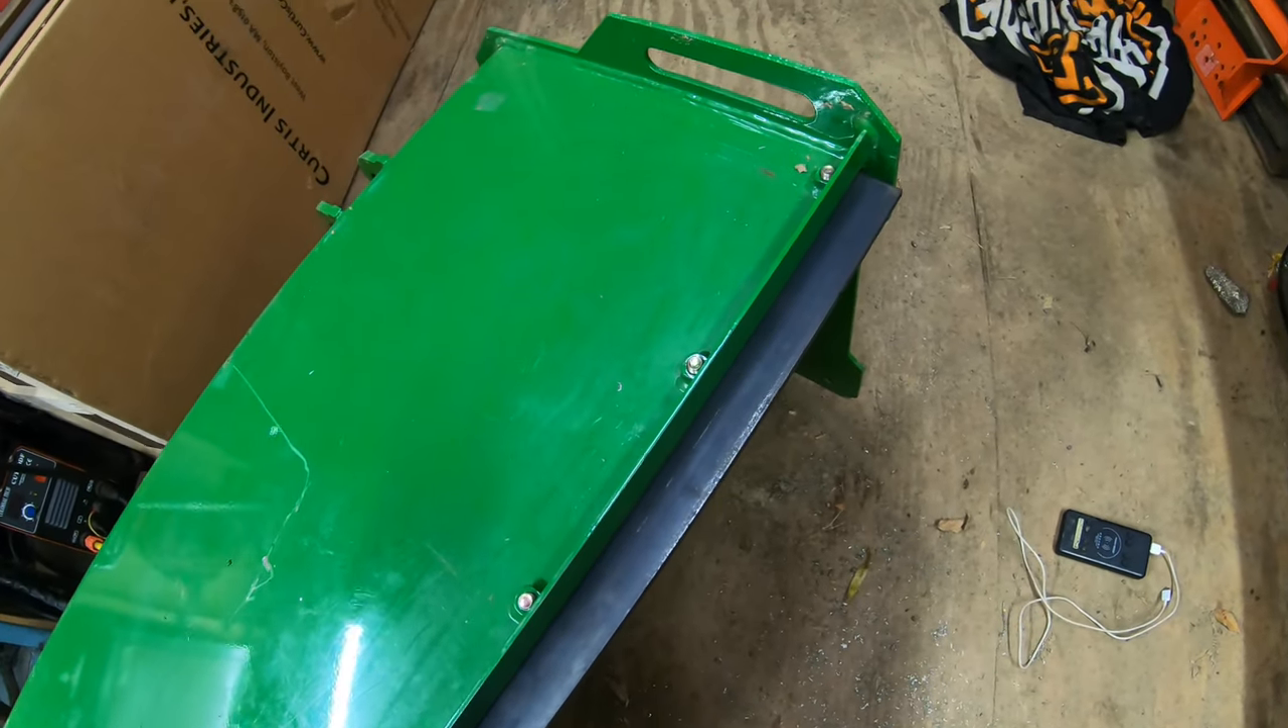All right, guys, we've got the top cutting edge all finished up. Got it all bolted in place.